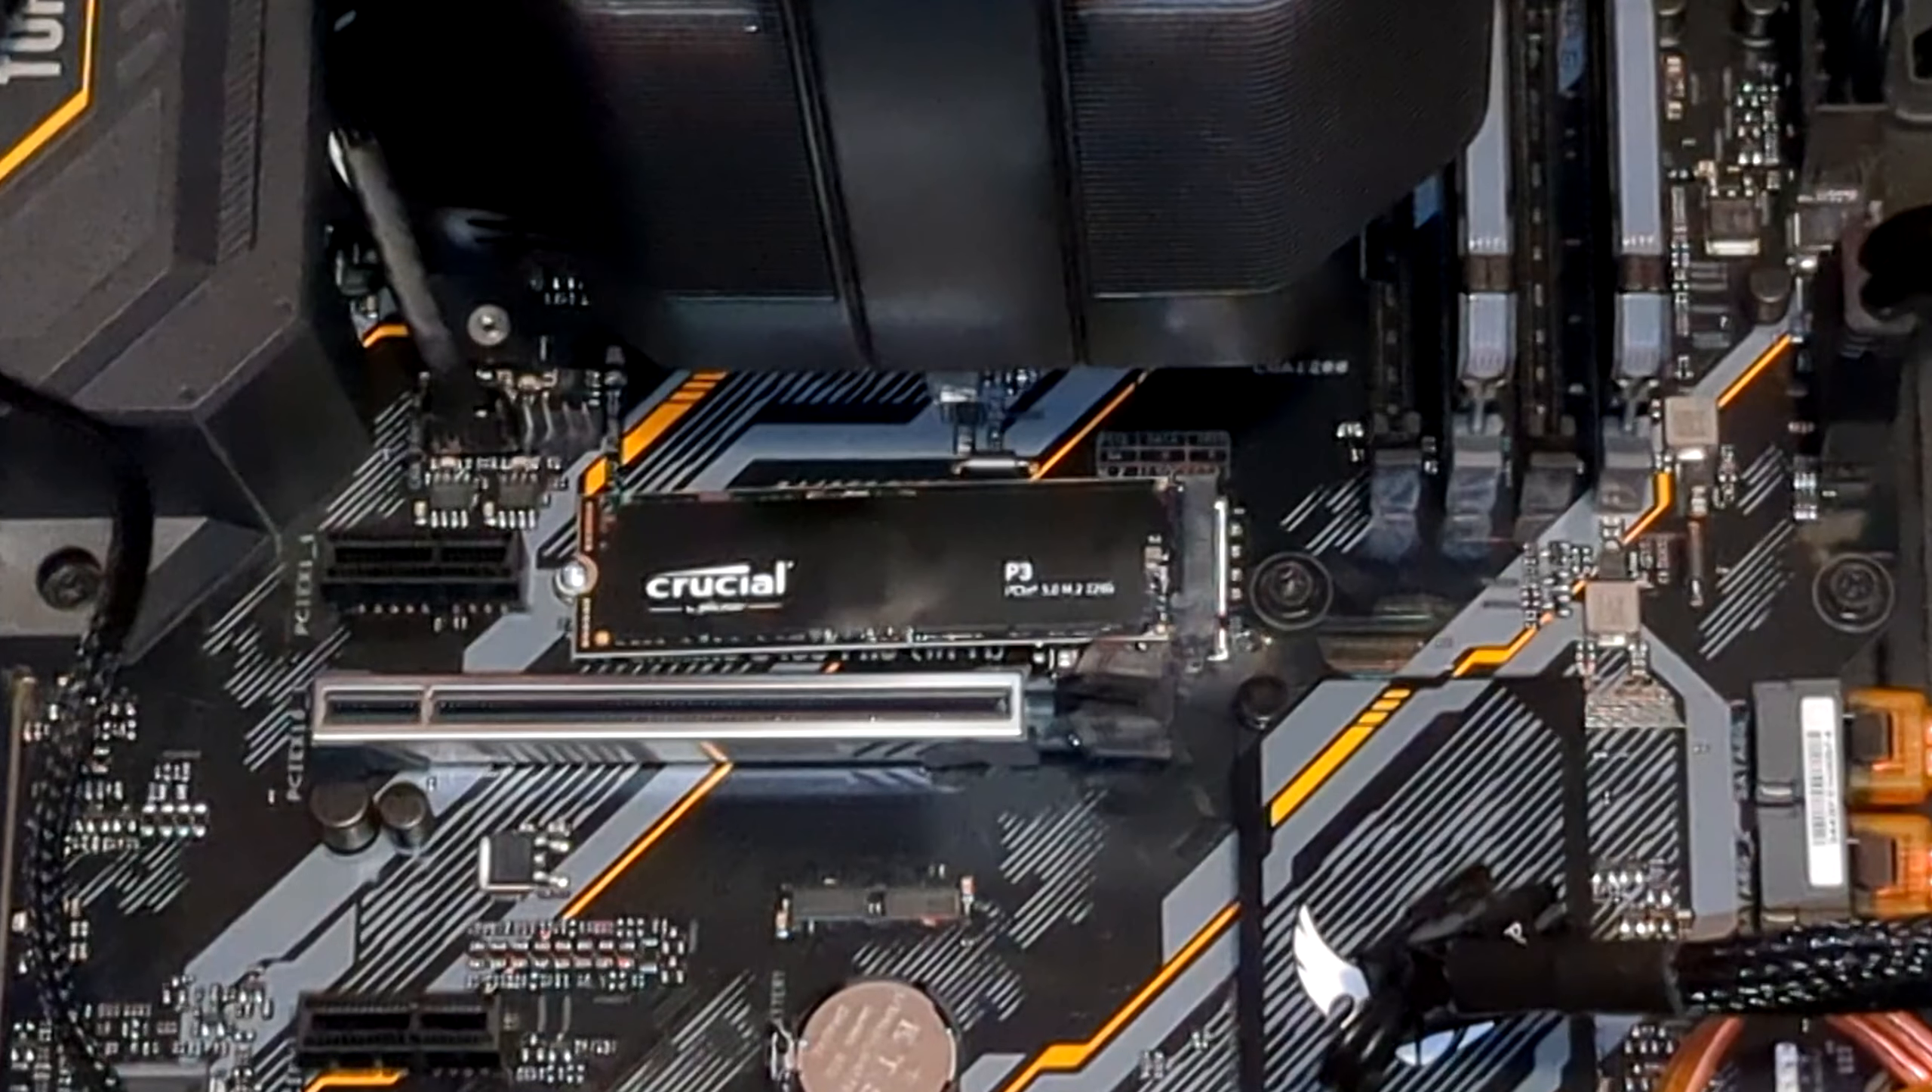The M .2 drive has successfully been installed.